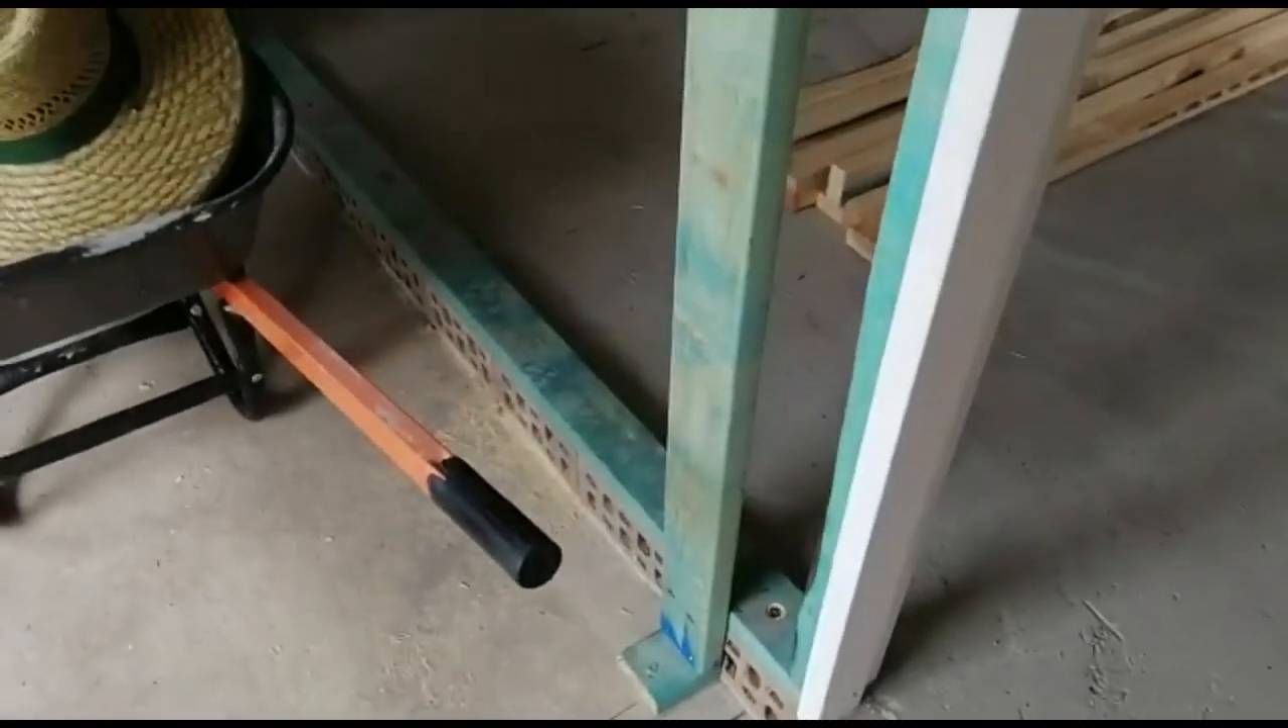So I've put in this upright. I've put in the floor piece.